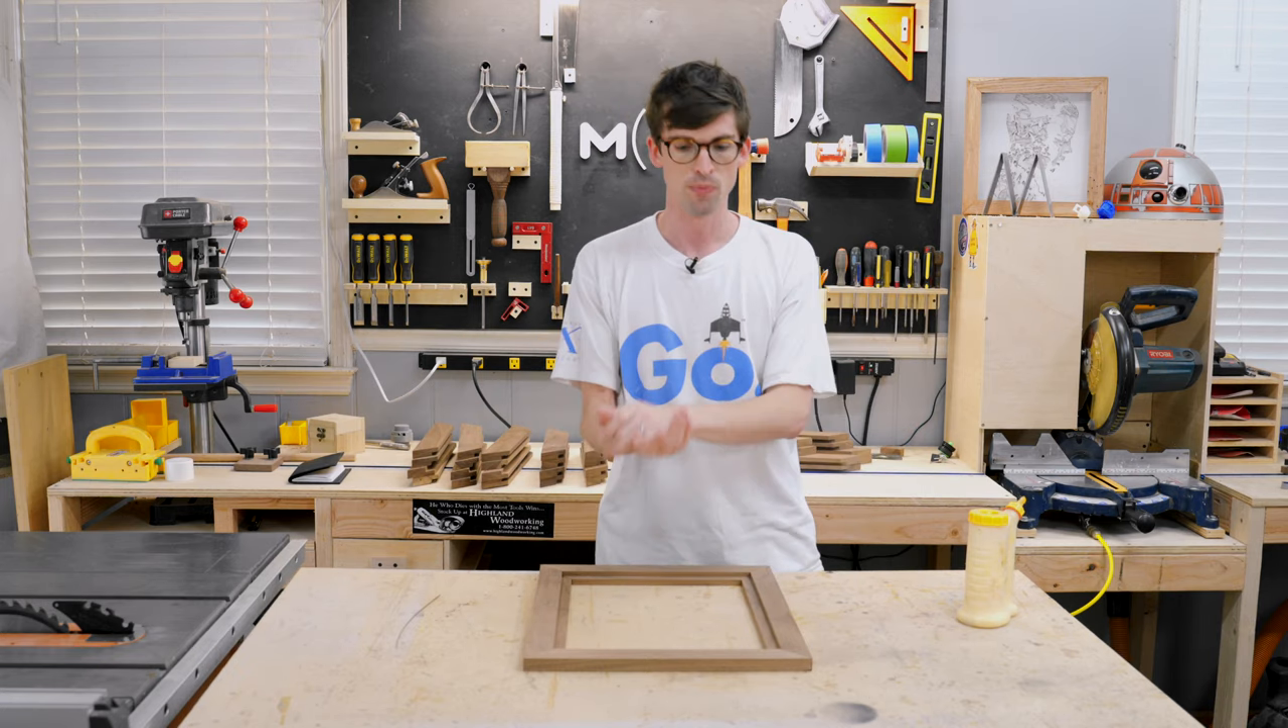We've got the miters done, we are good to go, and one's already glued up.